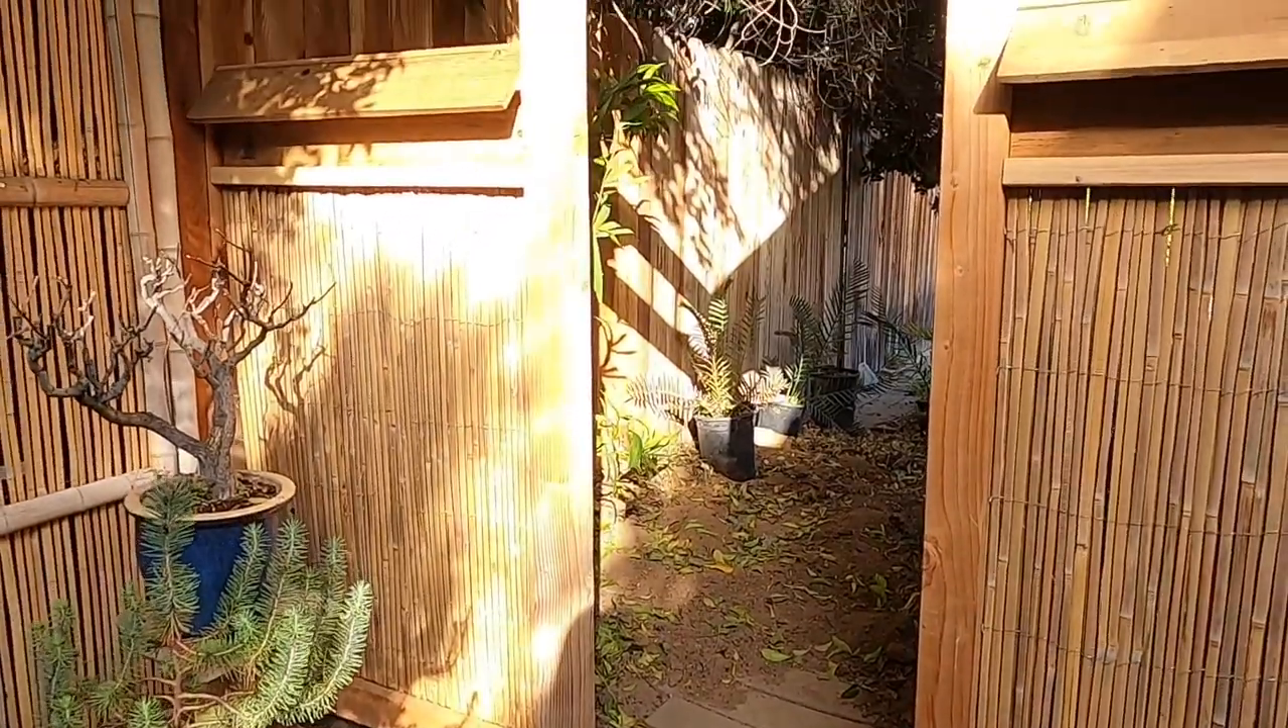Here we go, a shiny new fence for the Japanese garden.